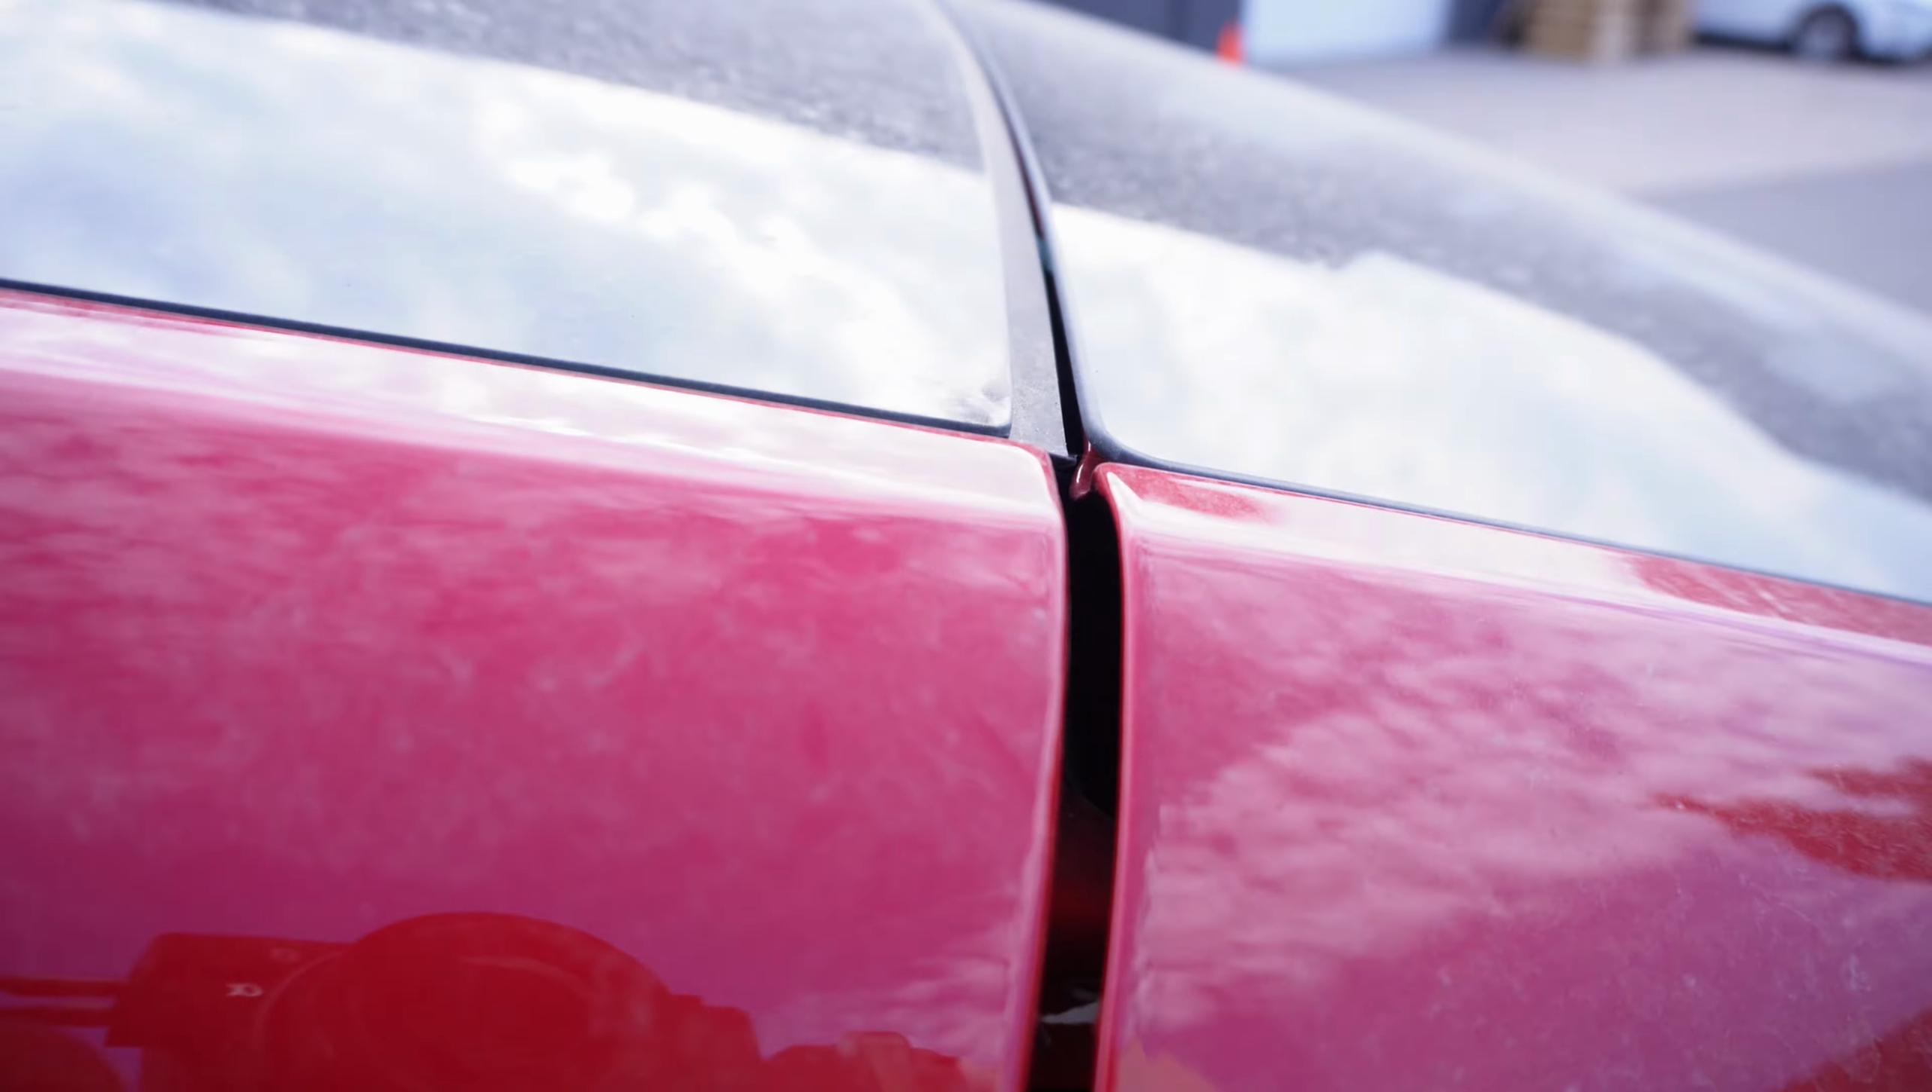This door is poking out and we have another huge gap look at the size of that gap.